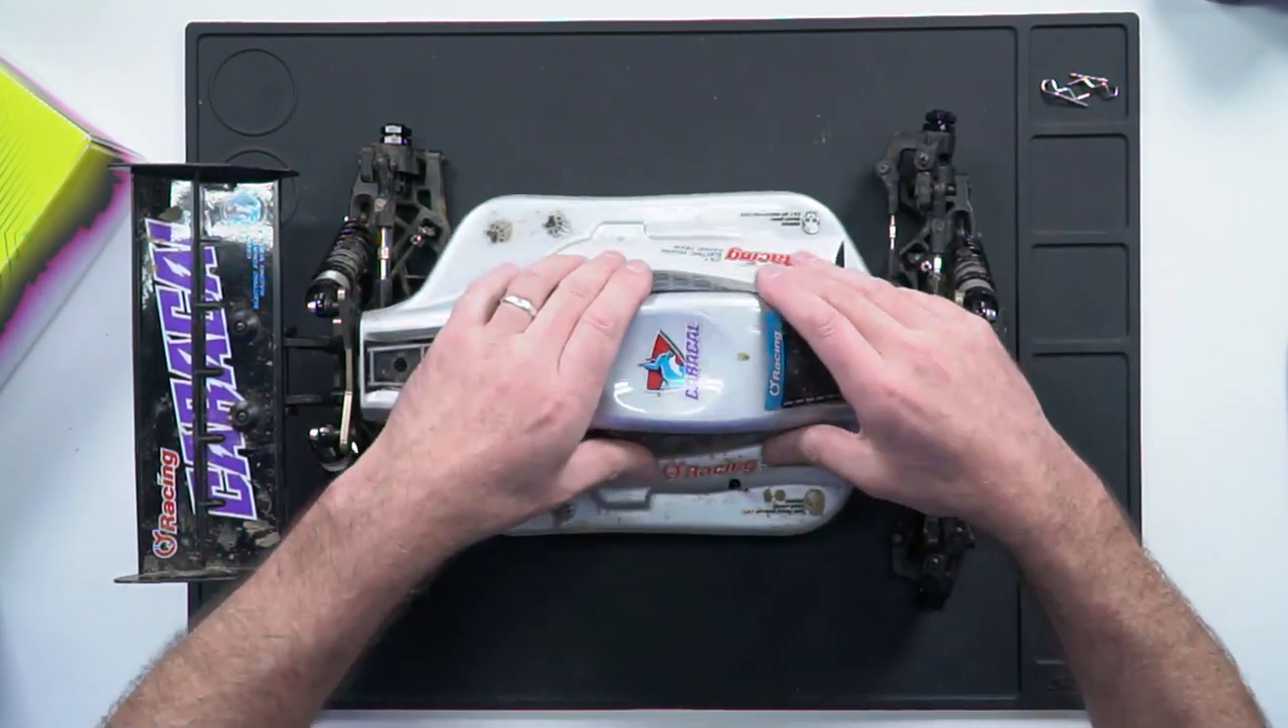Now, I usually start from the outside in, hence why the wheels are off.